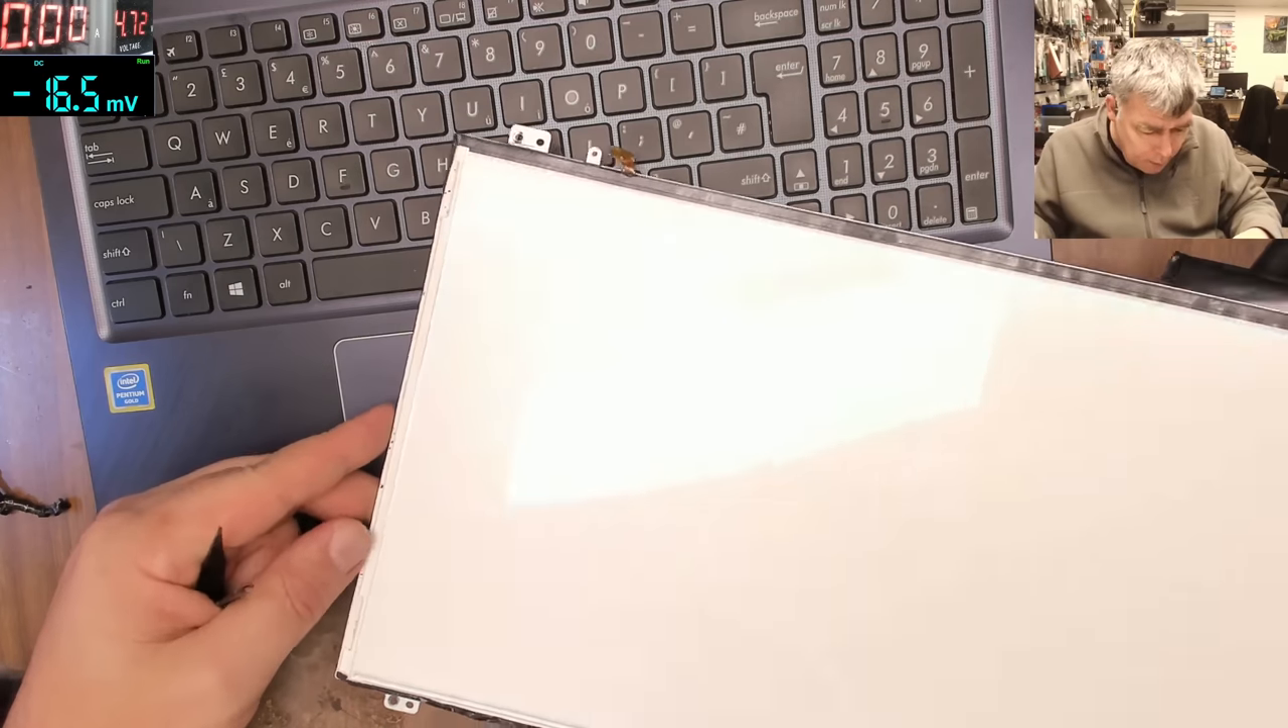Okay, so we took the screen out.